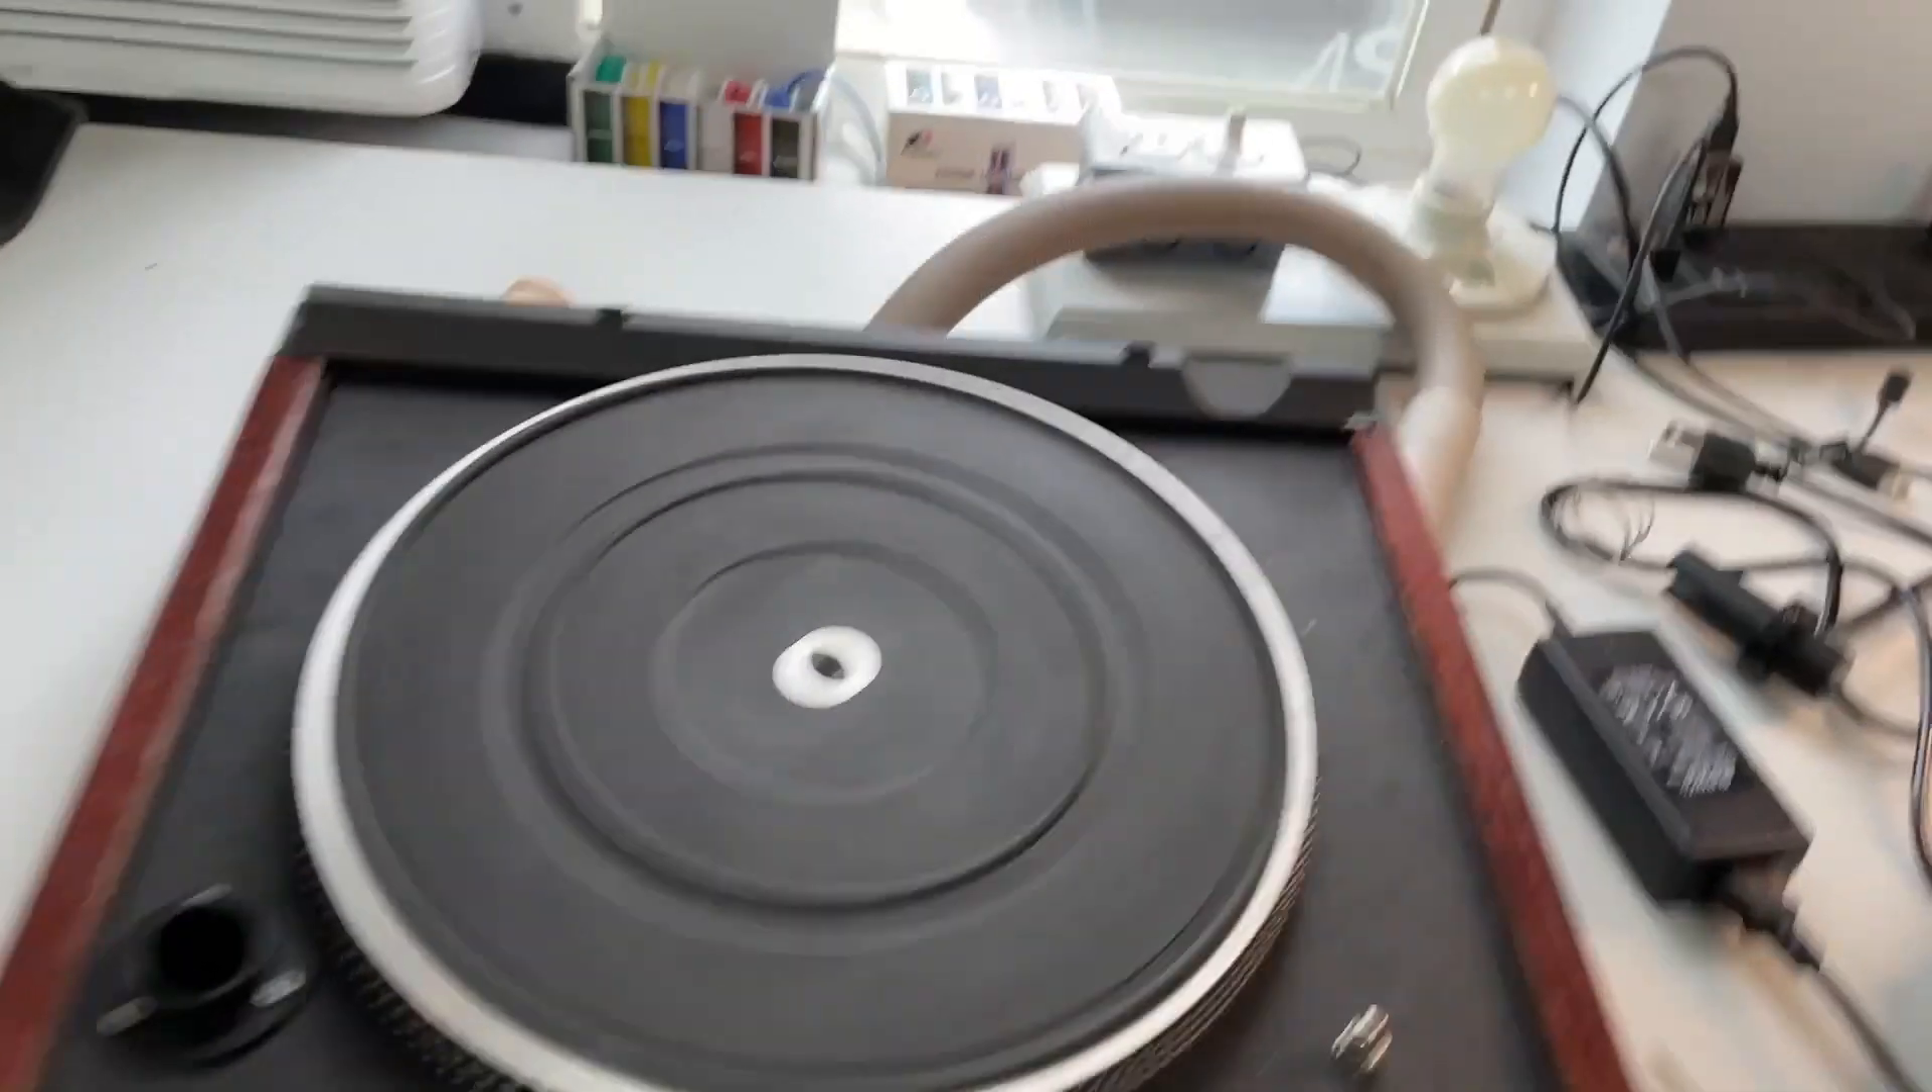Okay here it is with the uh platter installed and um I'll add the VPI wand which goes in here like there's a spring.